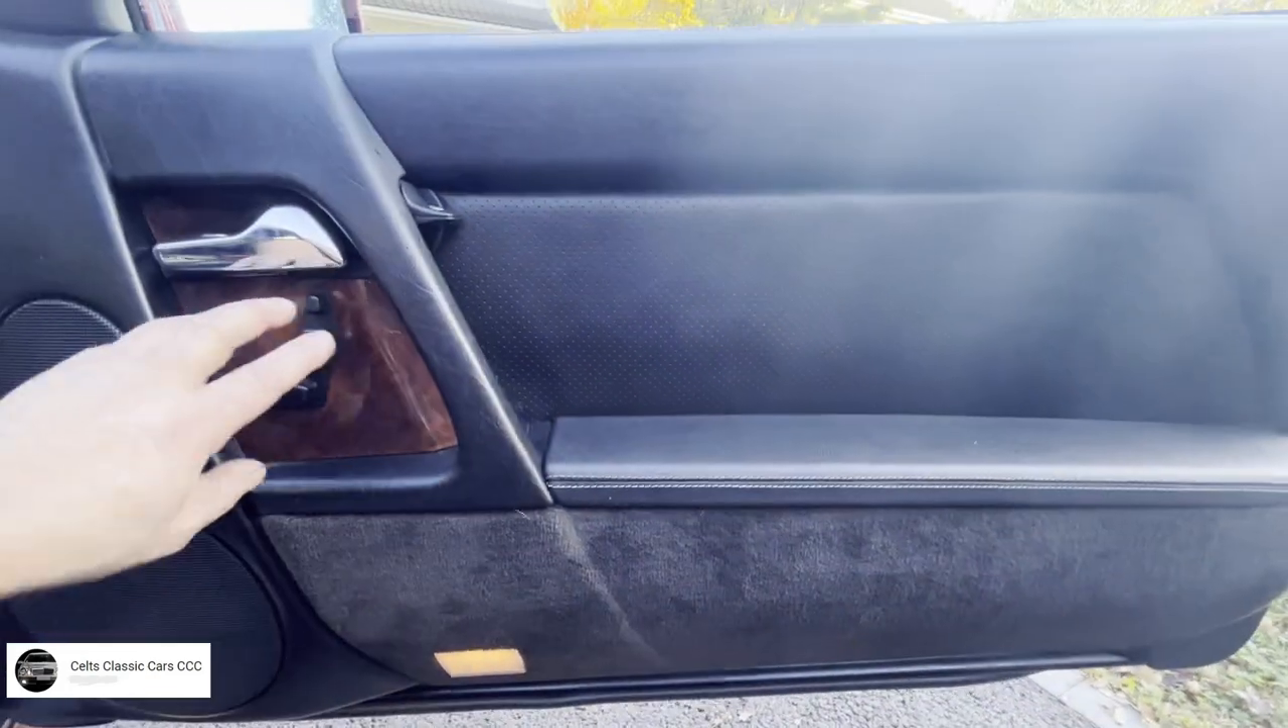Voilà. Opération terminée. La porte est remontée.